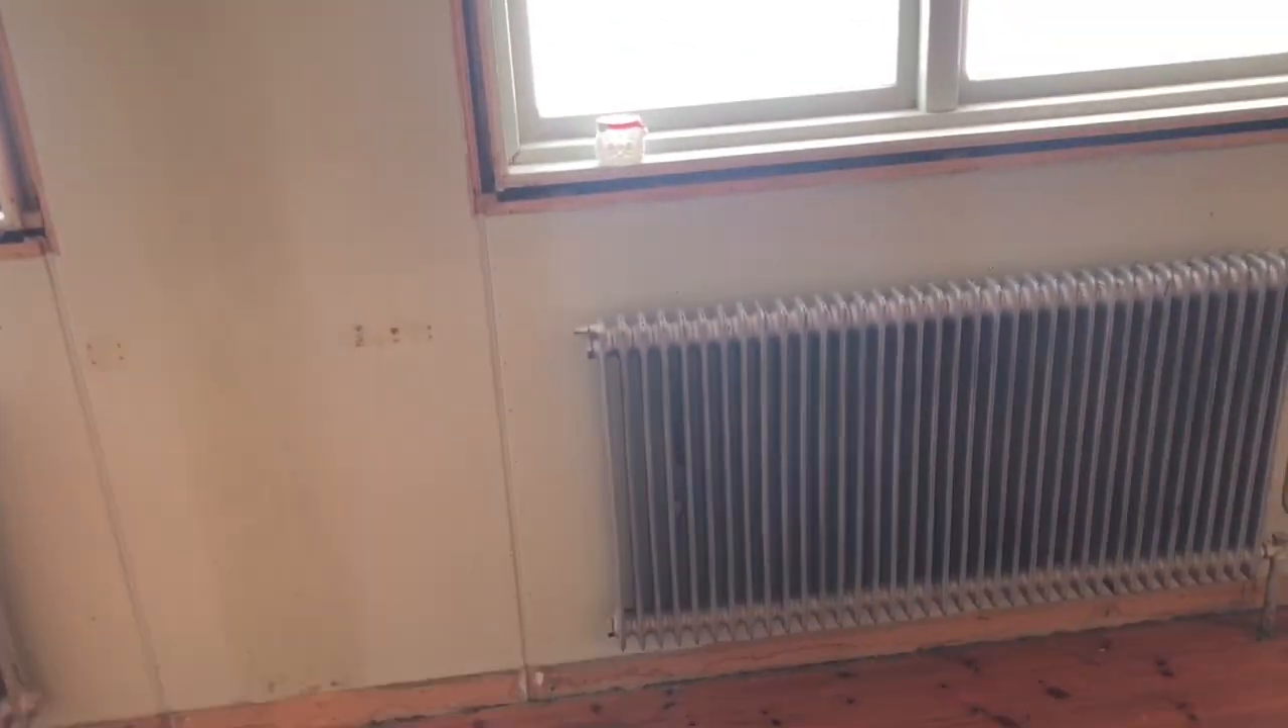I've taken off the skirting and all the trims around the windows.